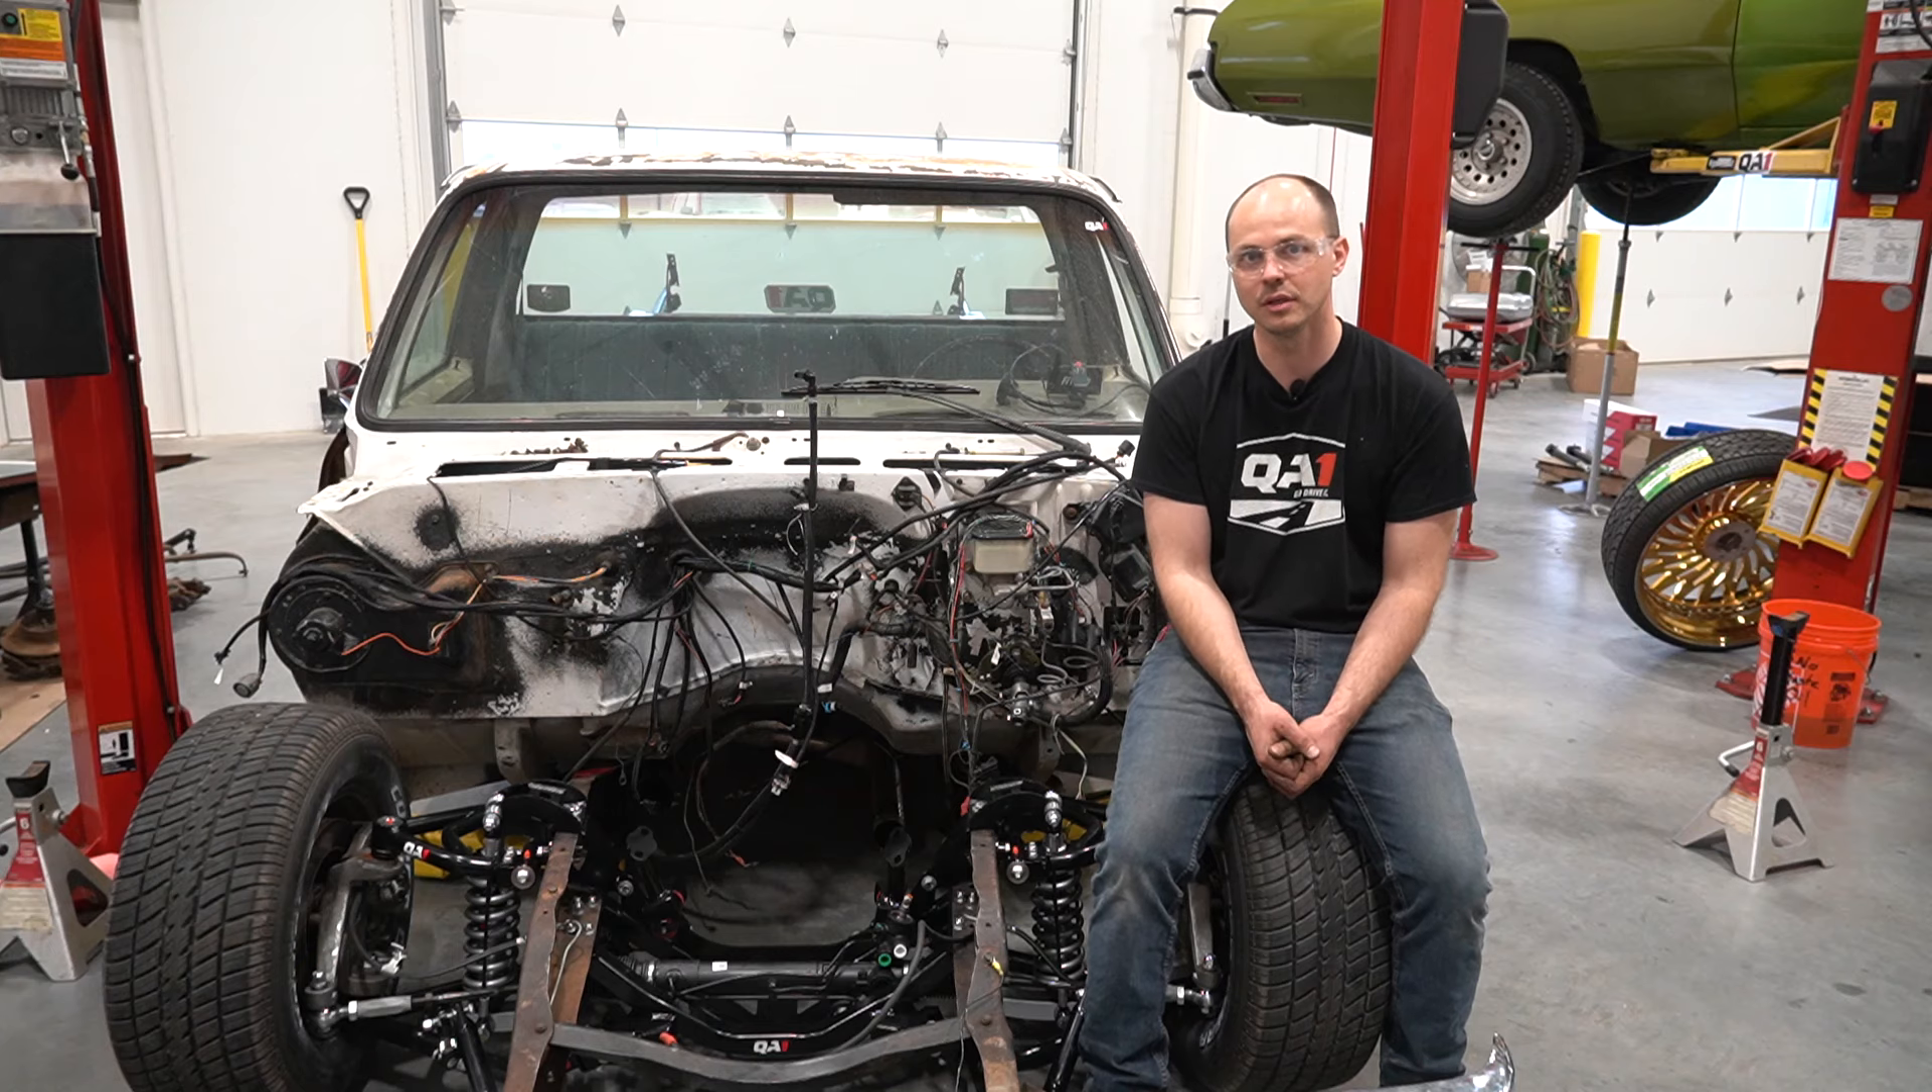So engine needs to go back in, front clip back on, but suspension-wise that pretty well takes care of it.